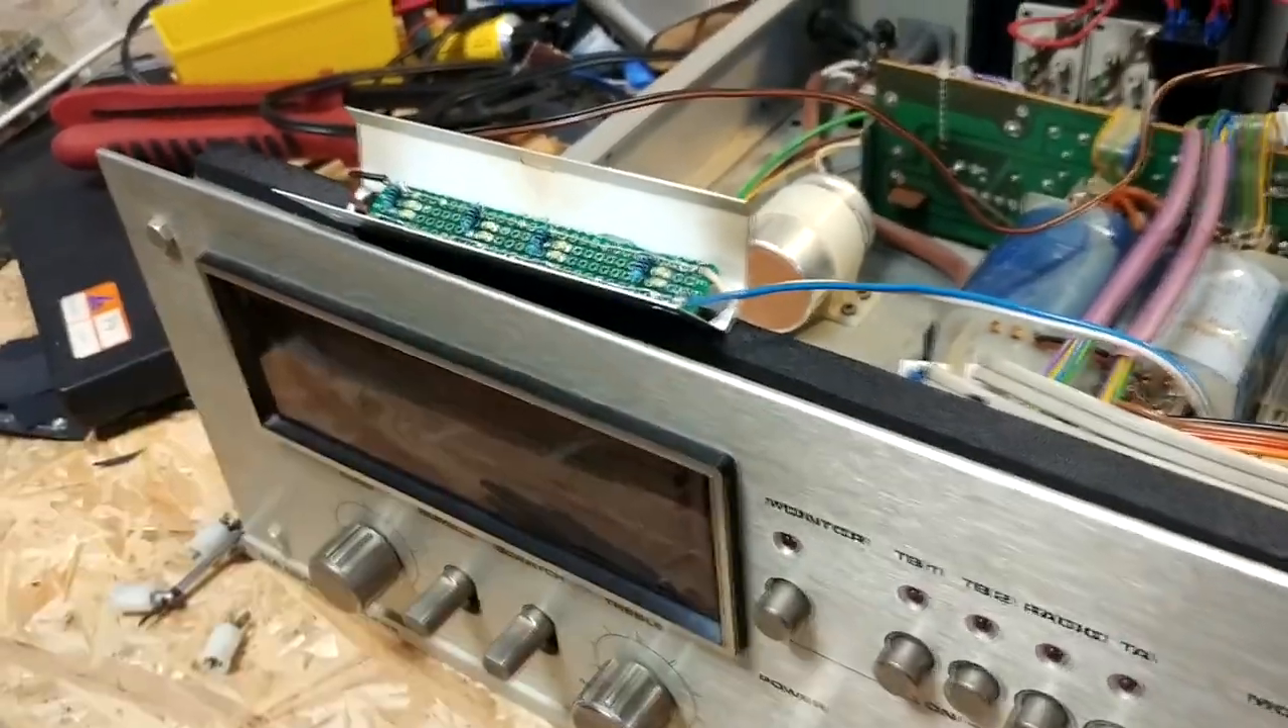By the way, I added this circuit board with LEDs on it.